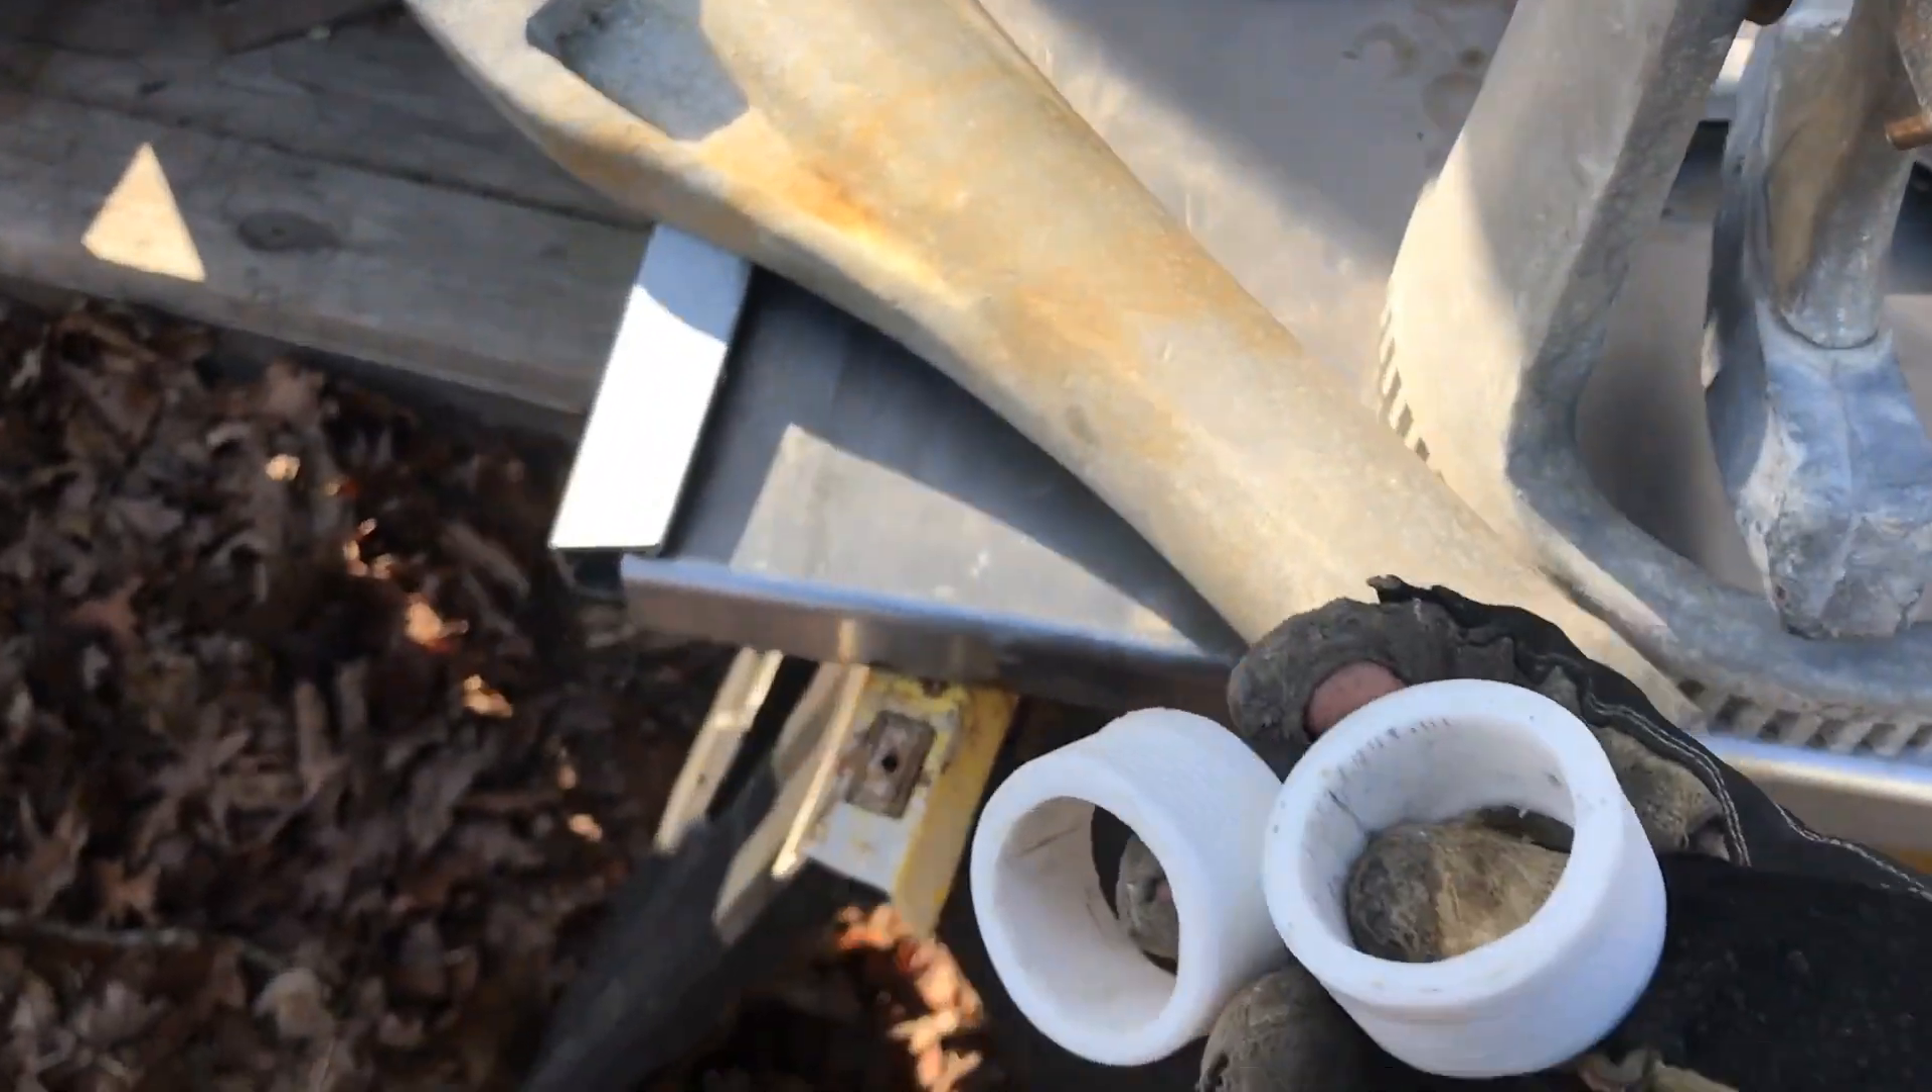I got the main bearing, or the Teflon bearing, the original ones, out from in there.